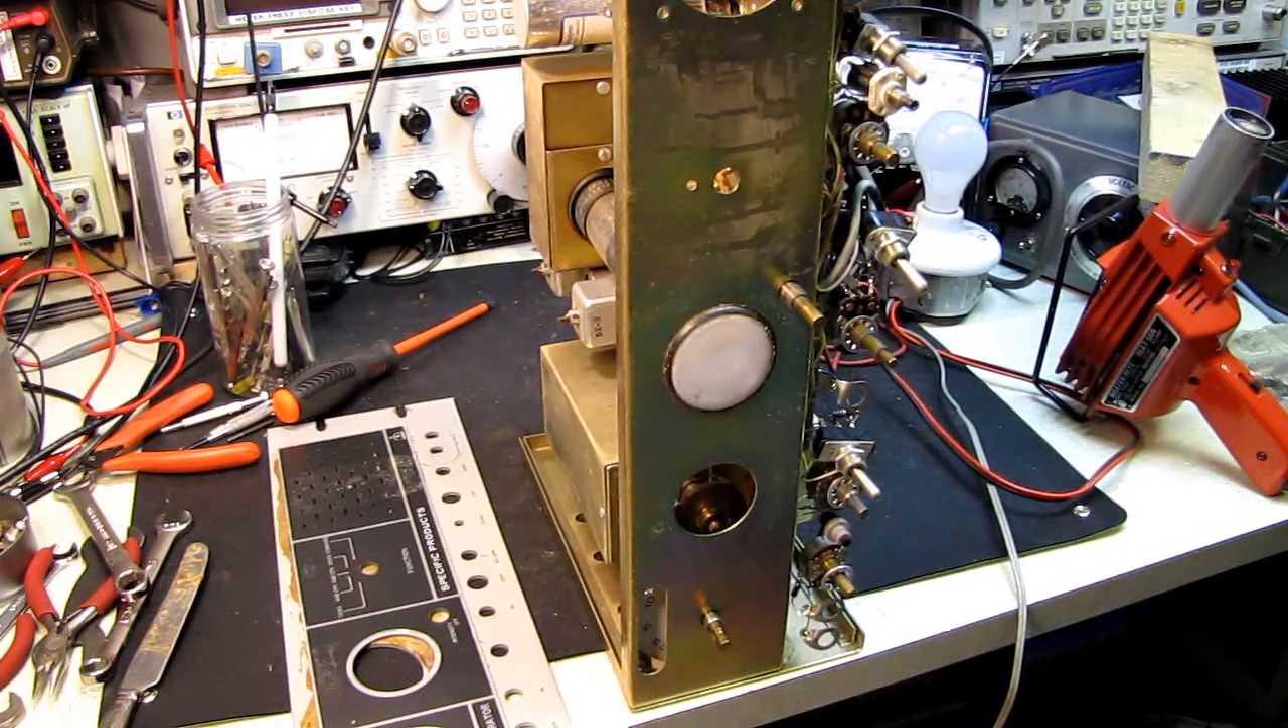We have the front panel off.